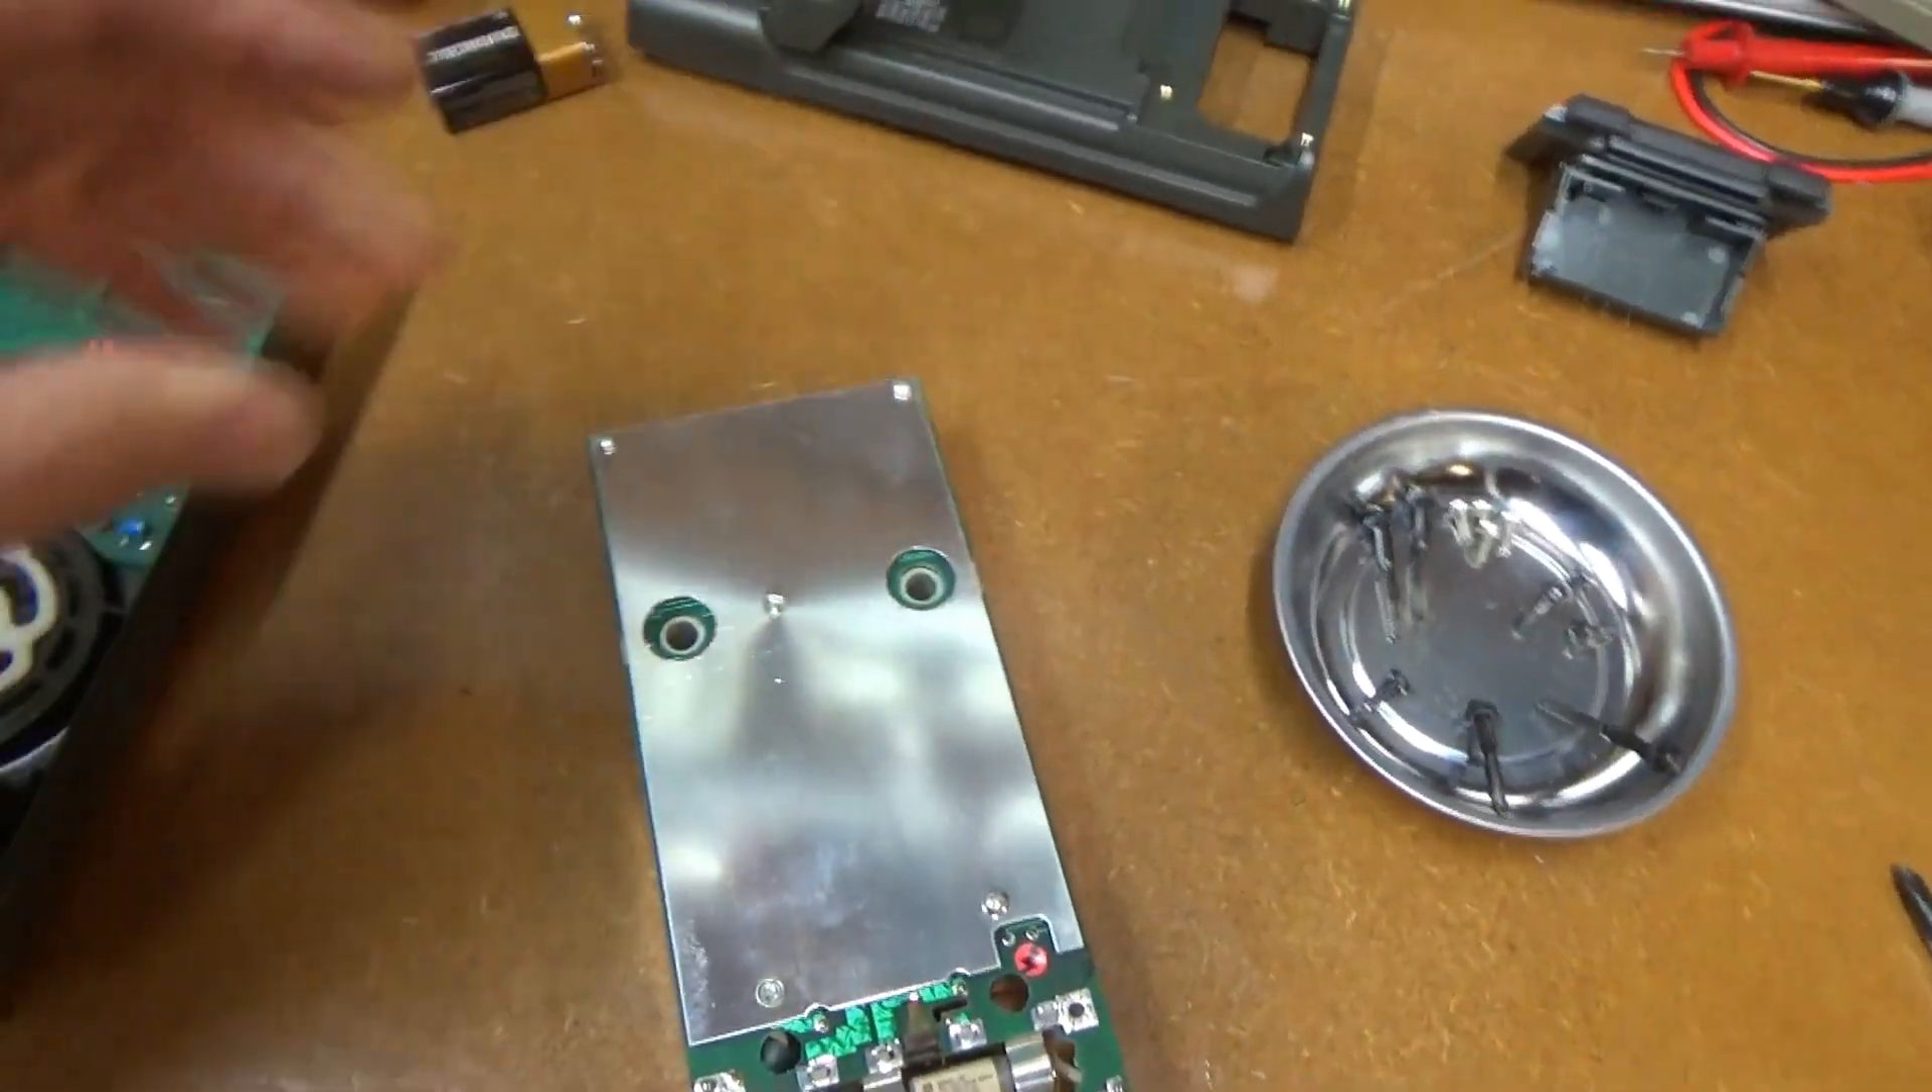And, here's the meter itself with all of its EMI cover. So, we'll have to remove that to be able to see the electronics.